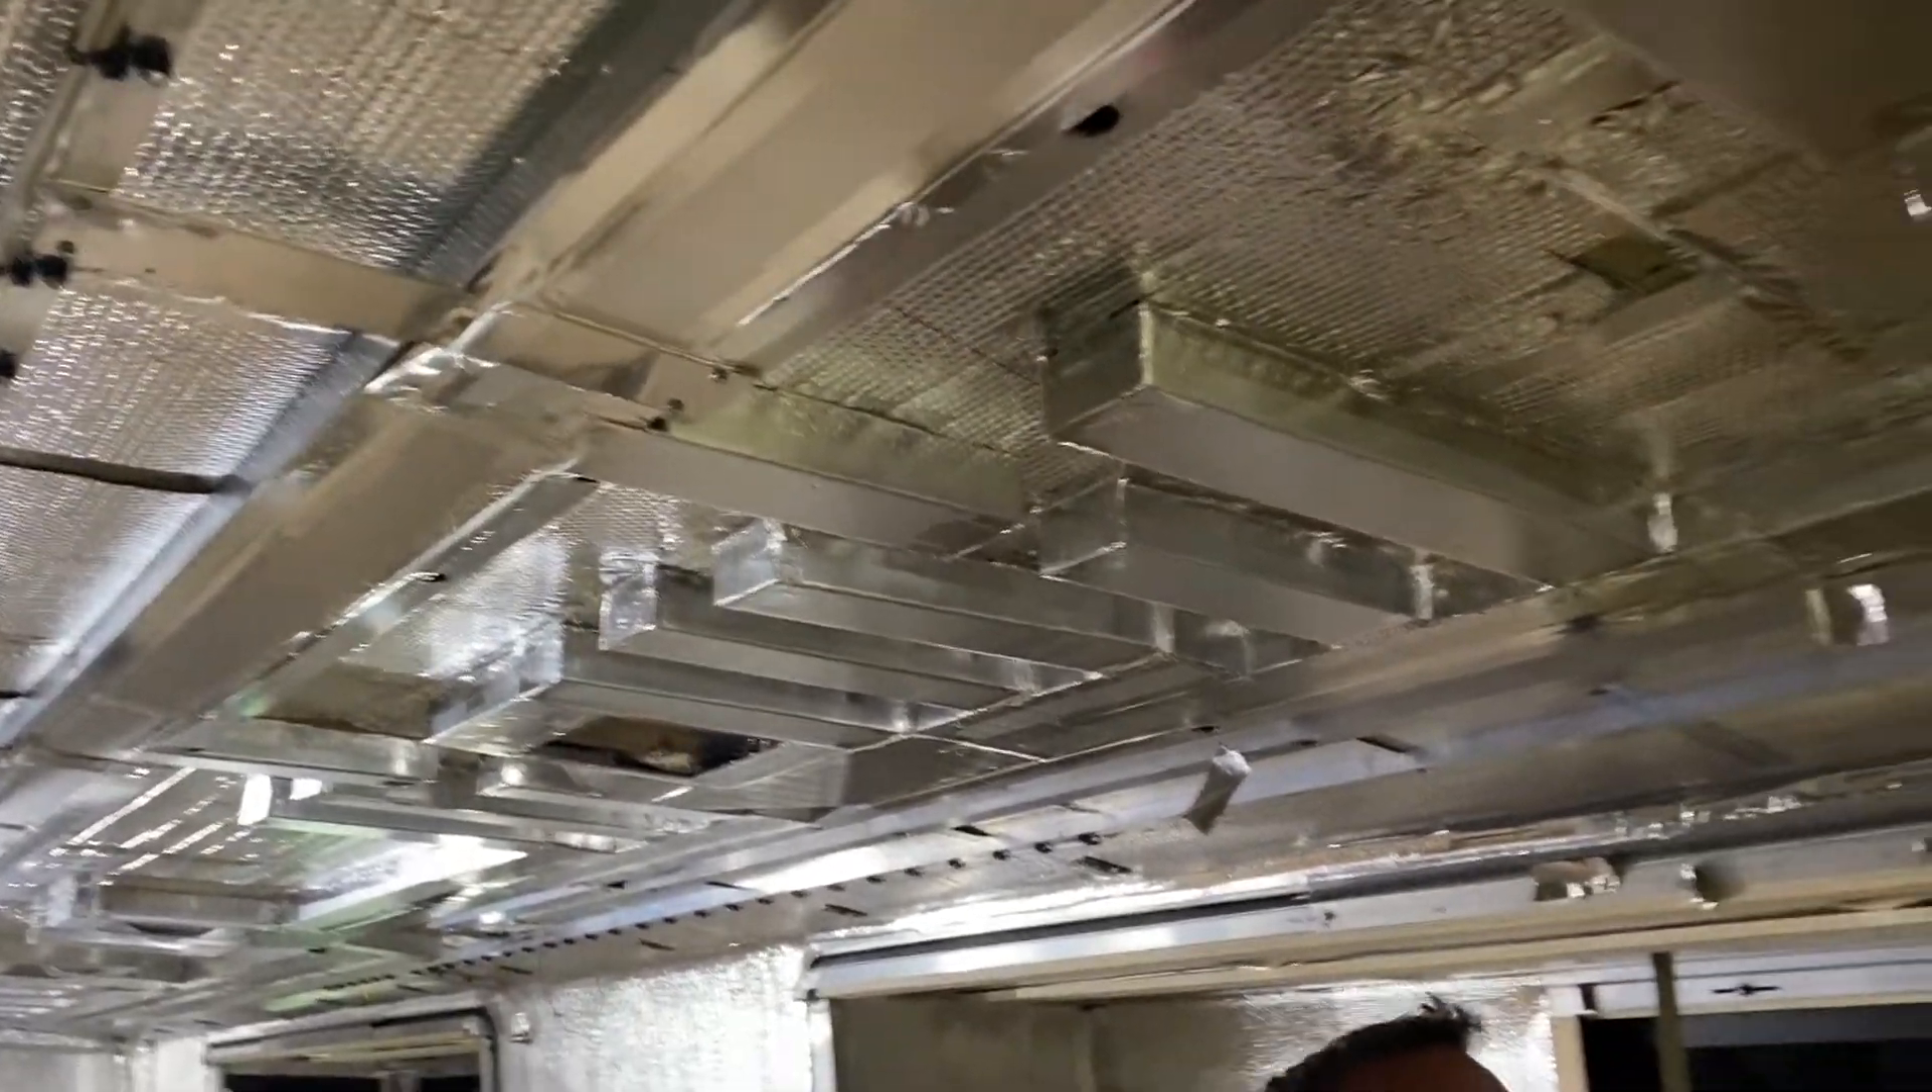Here on the roof you'll see a lot of the duct work is already prepared and installed.